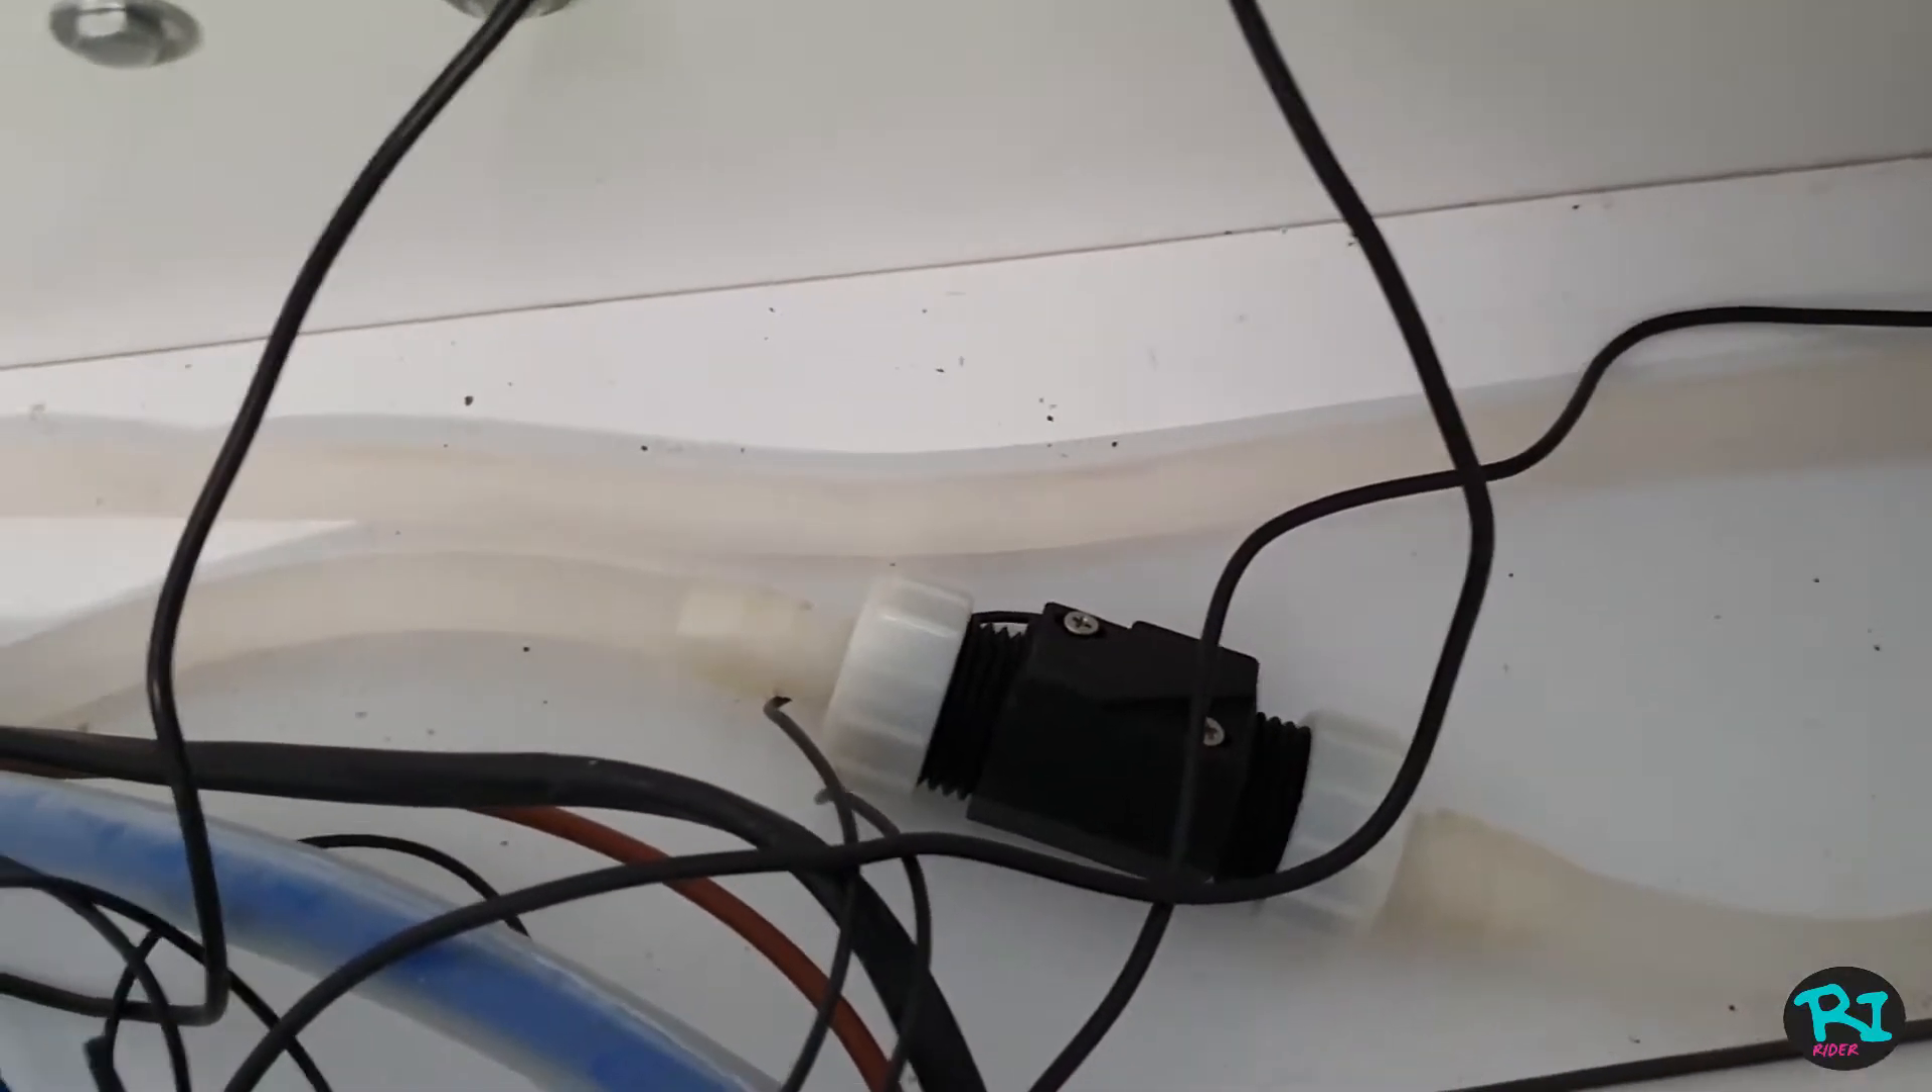Bueno, aquí ya está colocado el sensor.